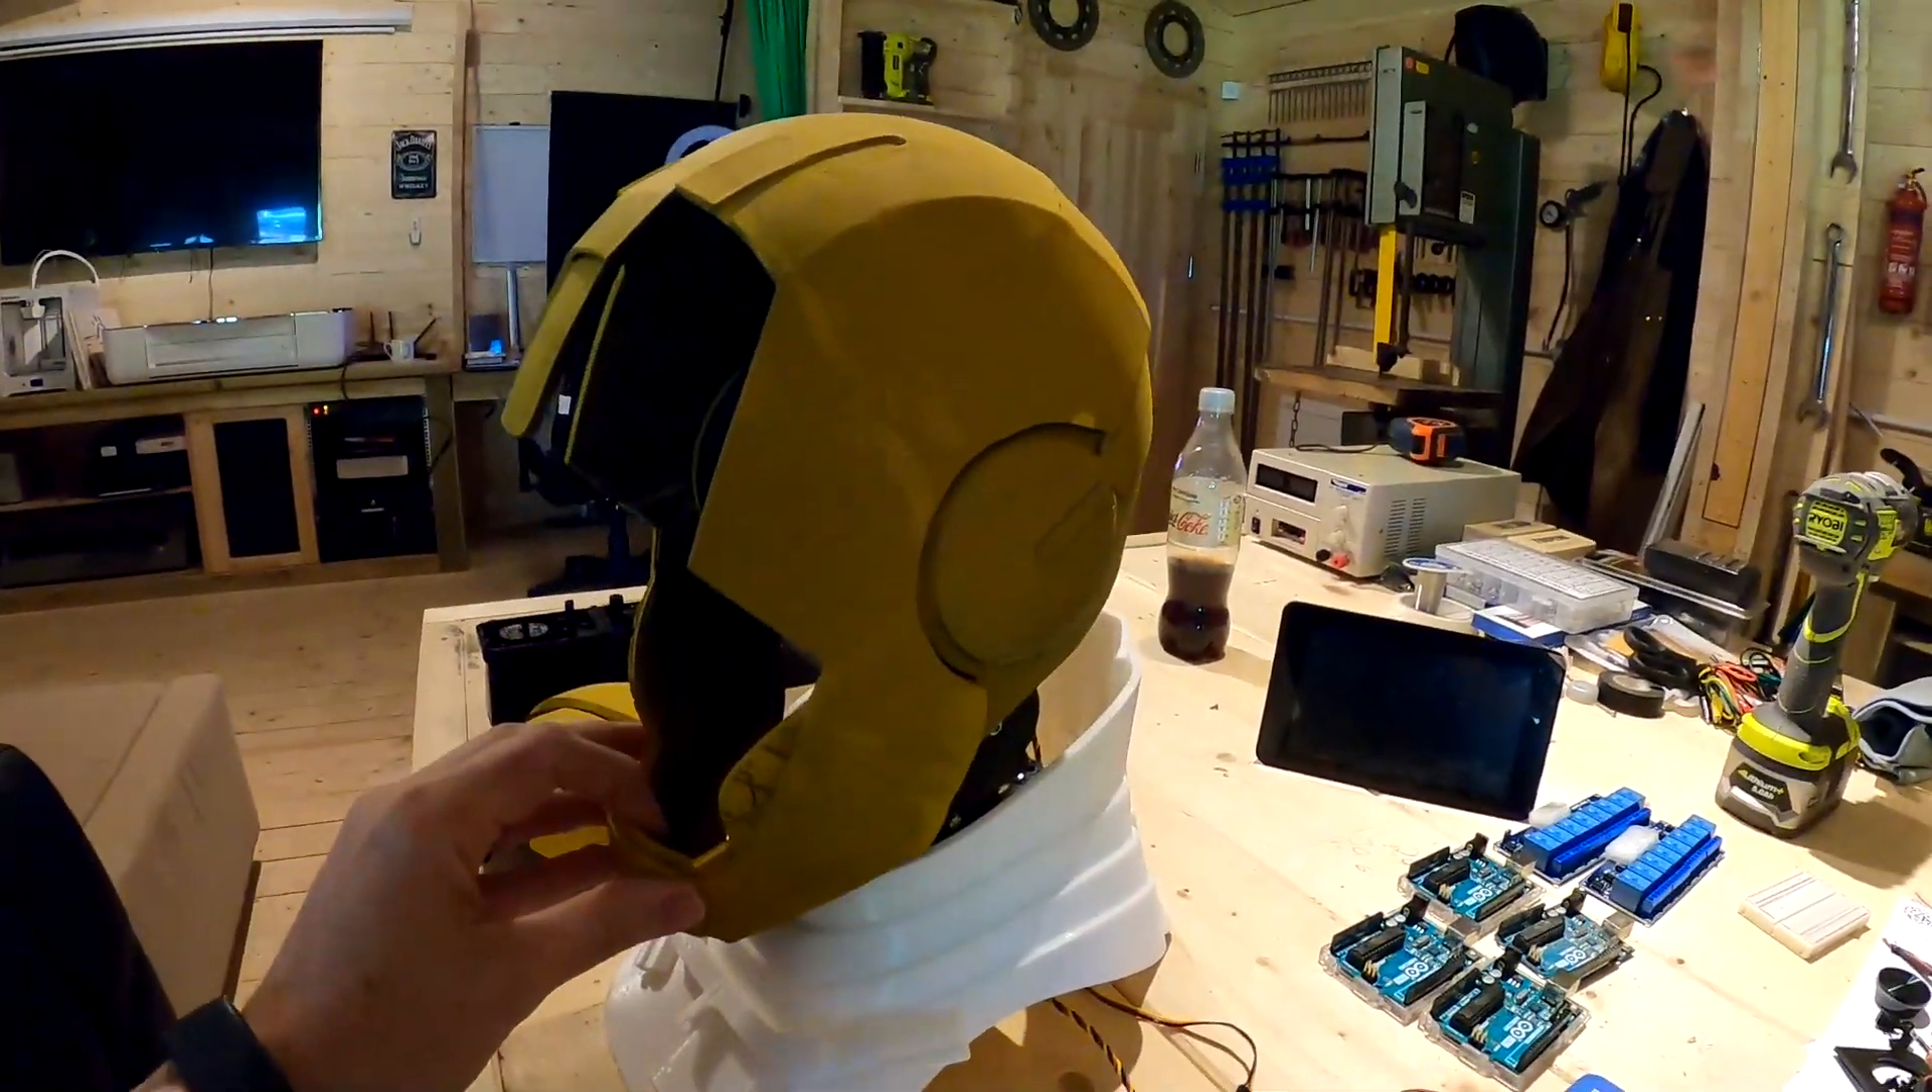And then I've printed the neck piece here as well and mounted it all together.